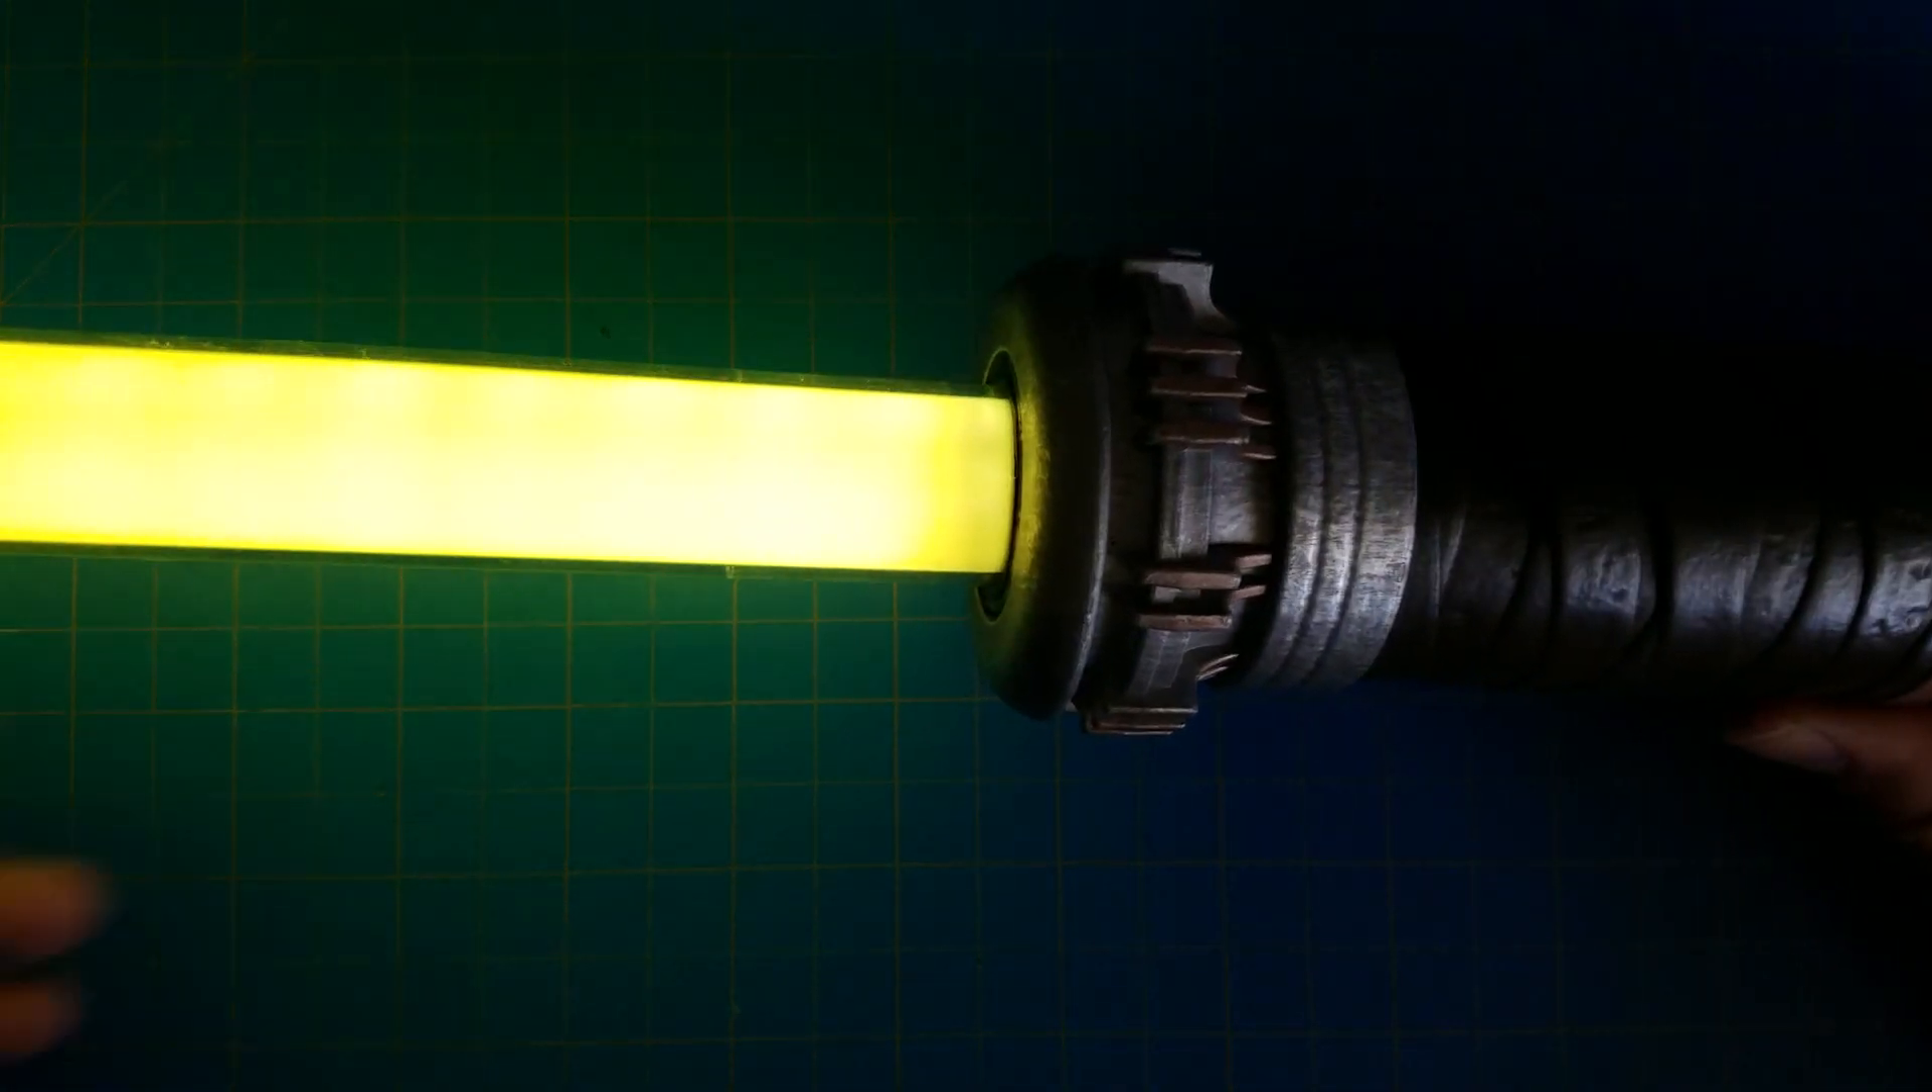Okay, blade is assembled with the RGB LED replacement LED, the one that's not going to have exactly the same blue, green, and red colors, but maybe it'll be close enough.